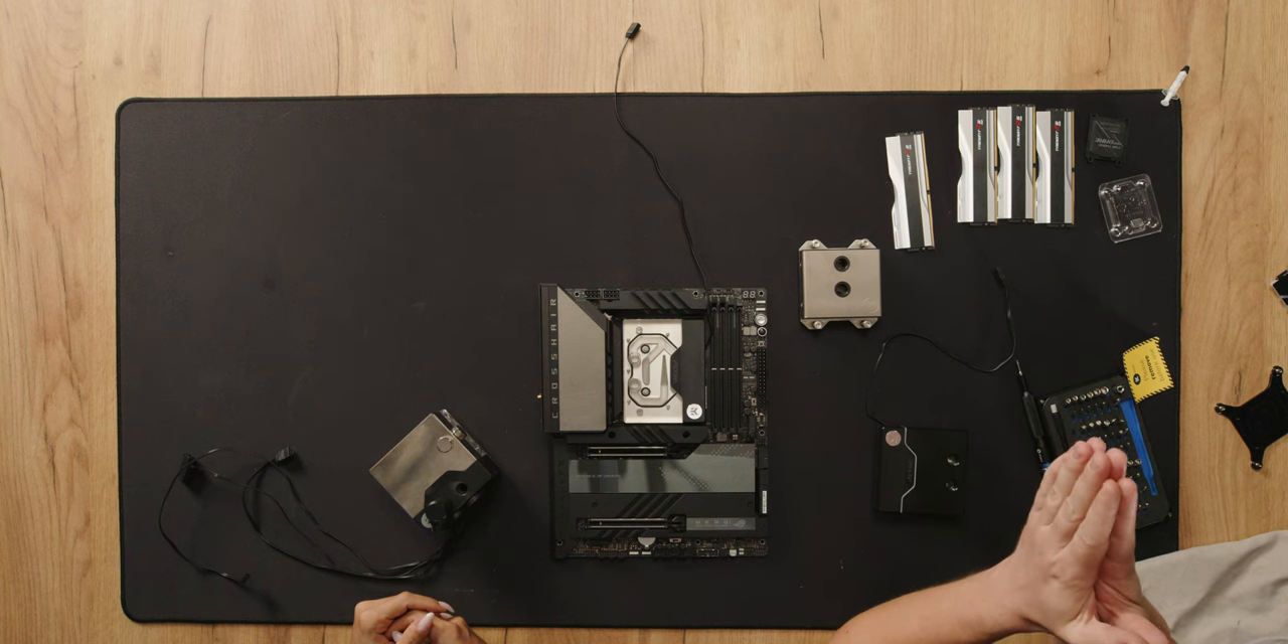All right you can now put back the ram if you want to and you have a successfully mounted cpu and a cpu block and it's ready to go inside a case.